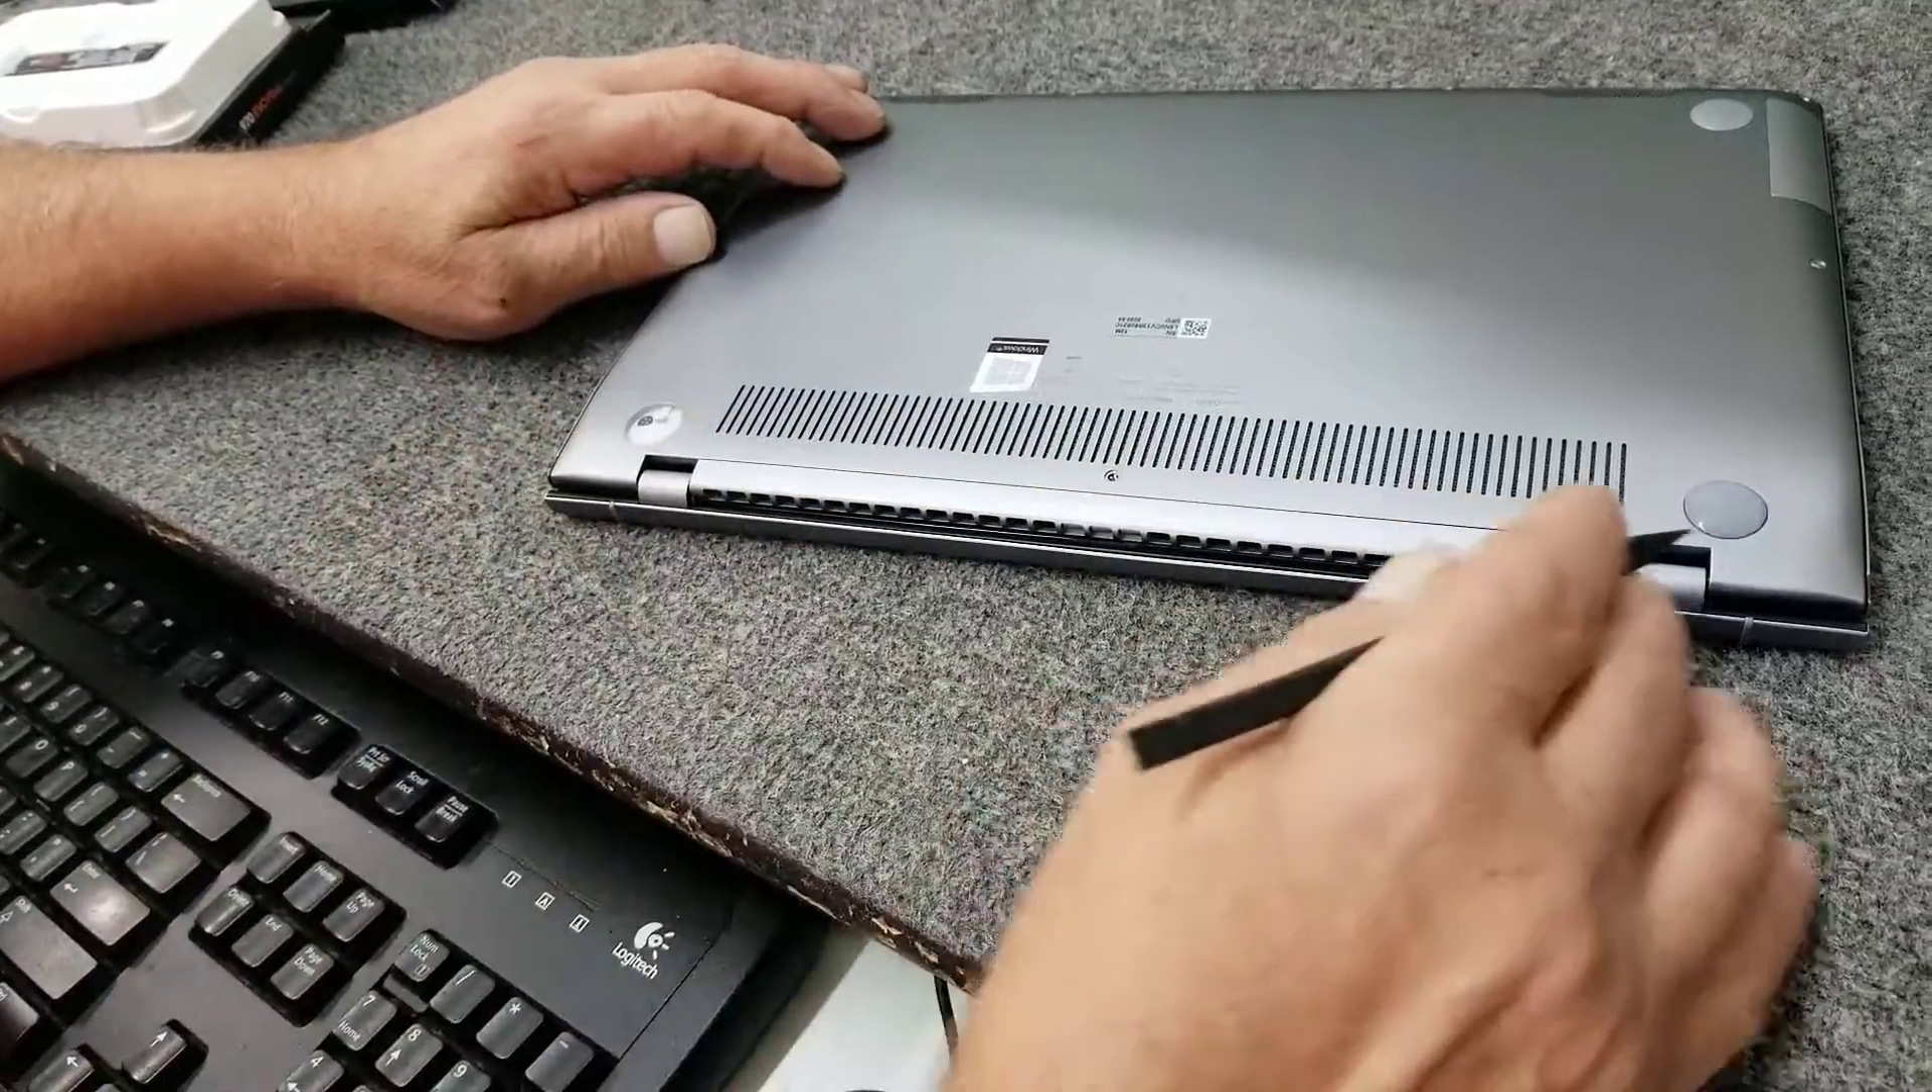So, I've already removed some of the screws, but in the back here, we have to remove these two rubber feet right here, because there's a screw underneath each one of those.